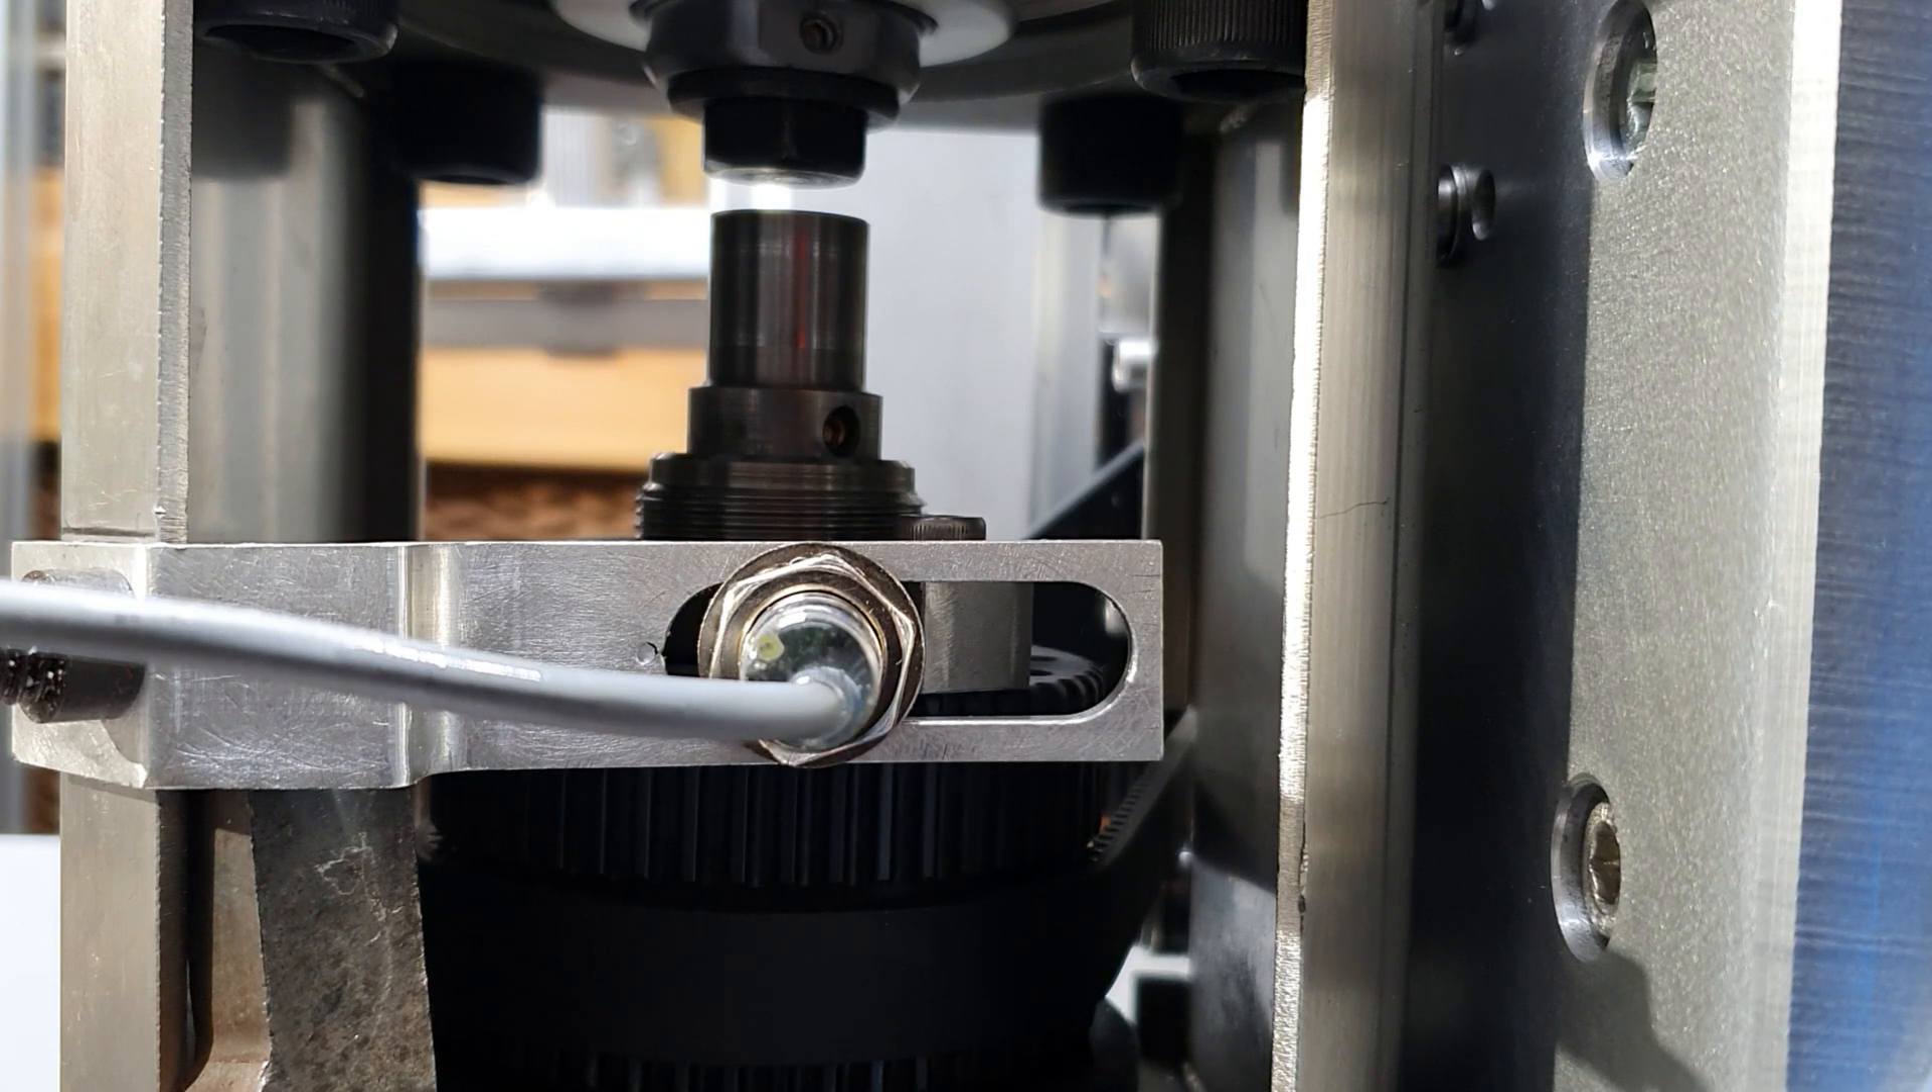I've mounted the bracket onto the mill to set its position and check that it all works.